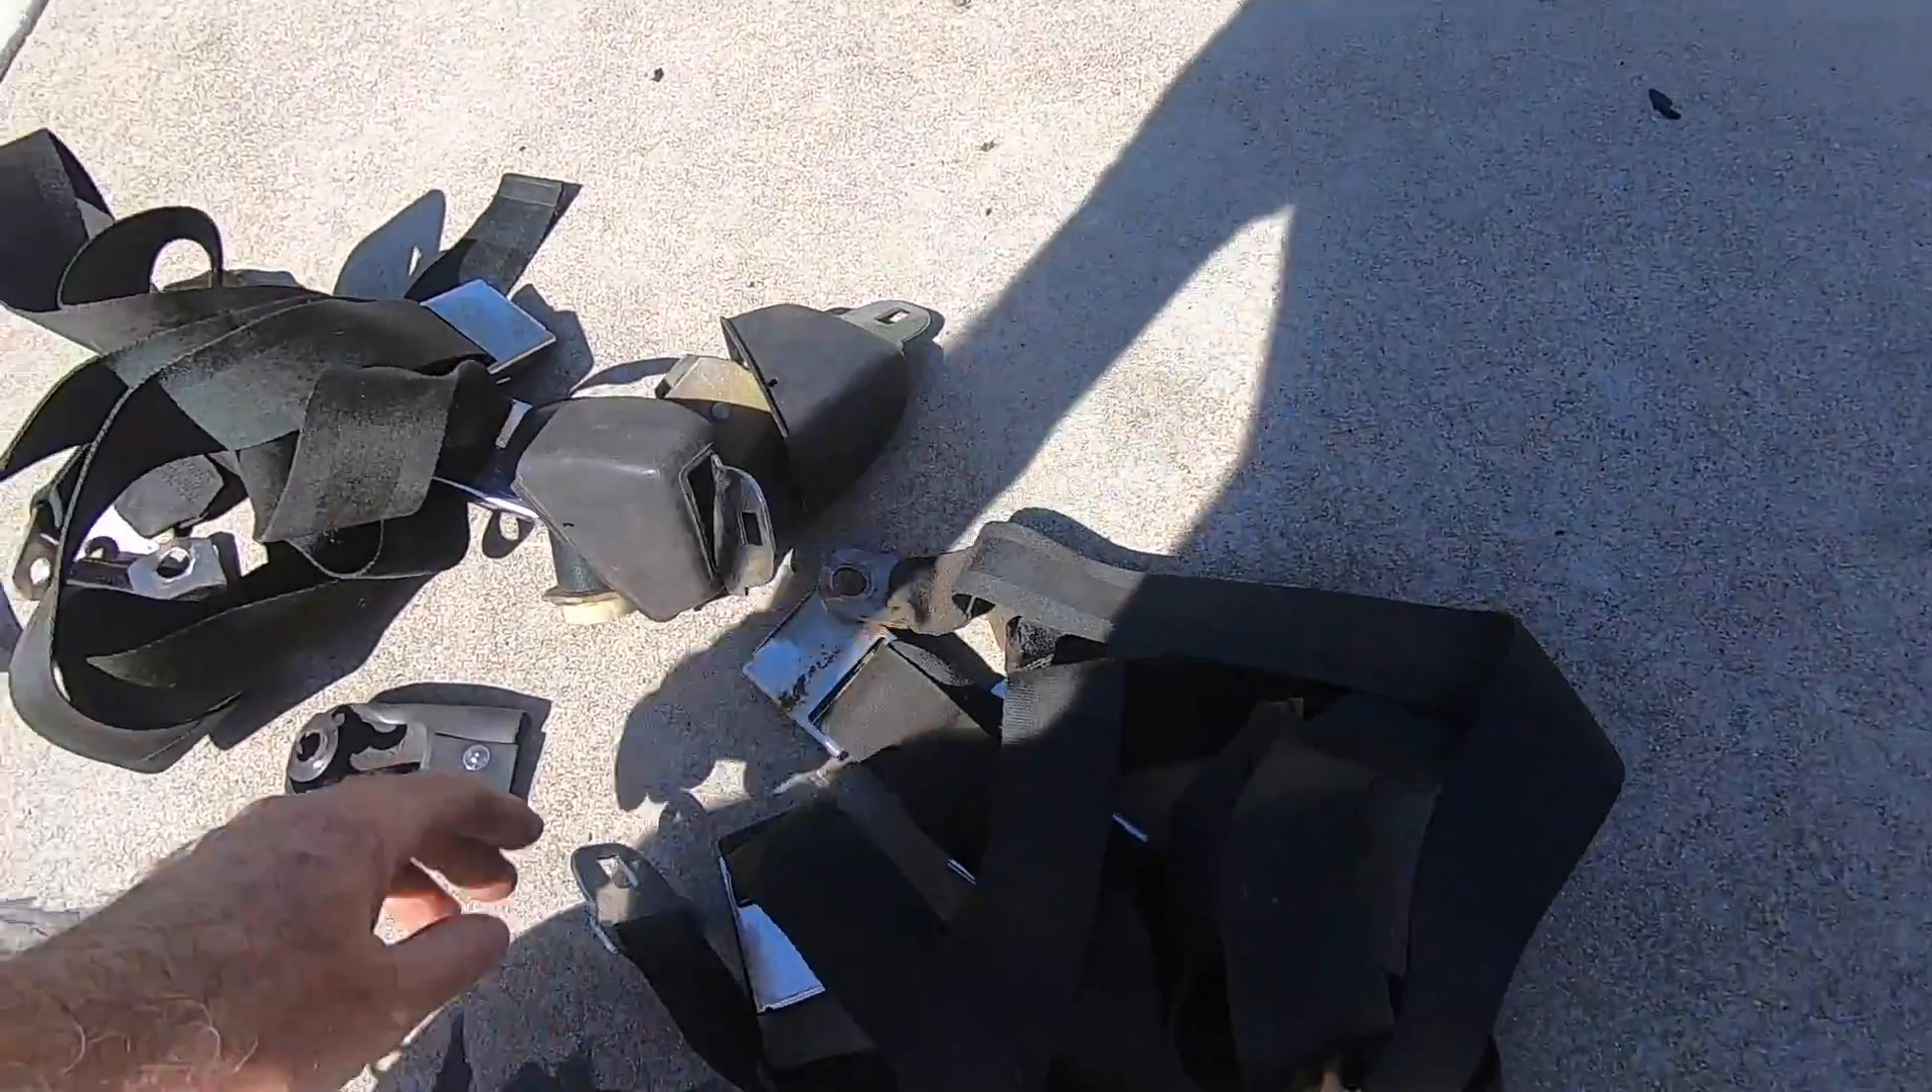We just took all the seat belts out.